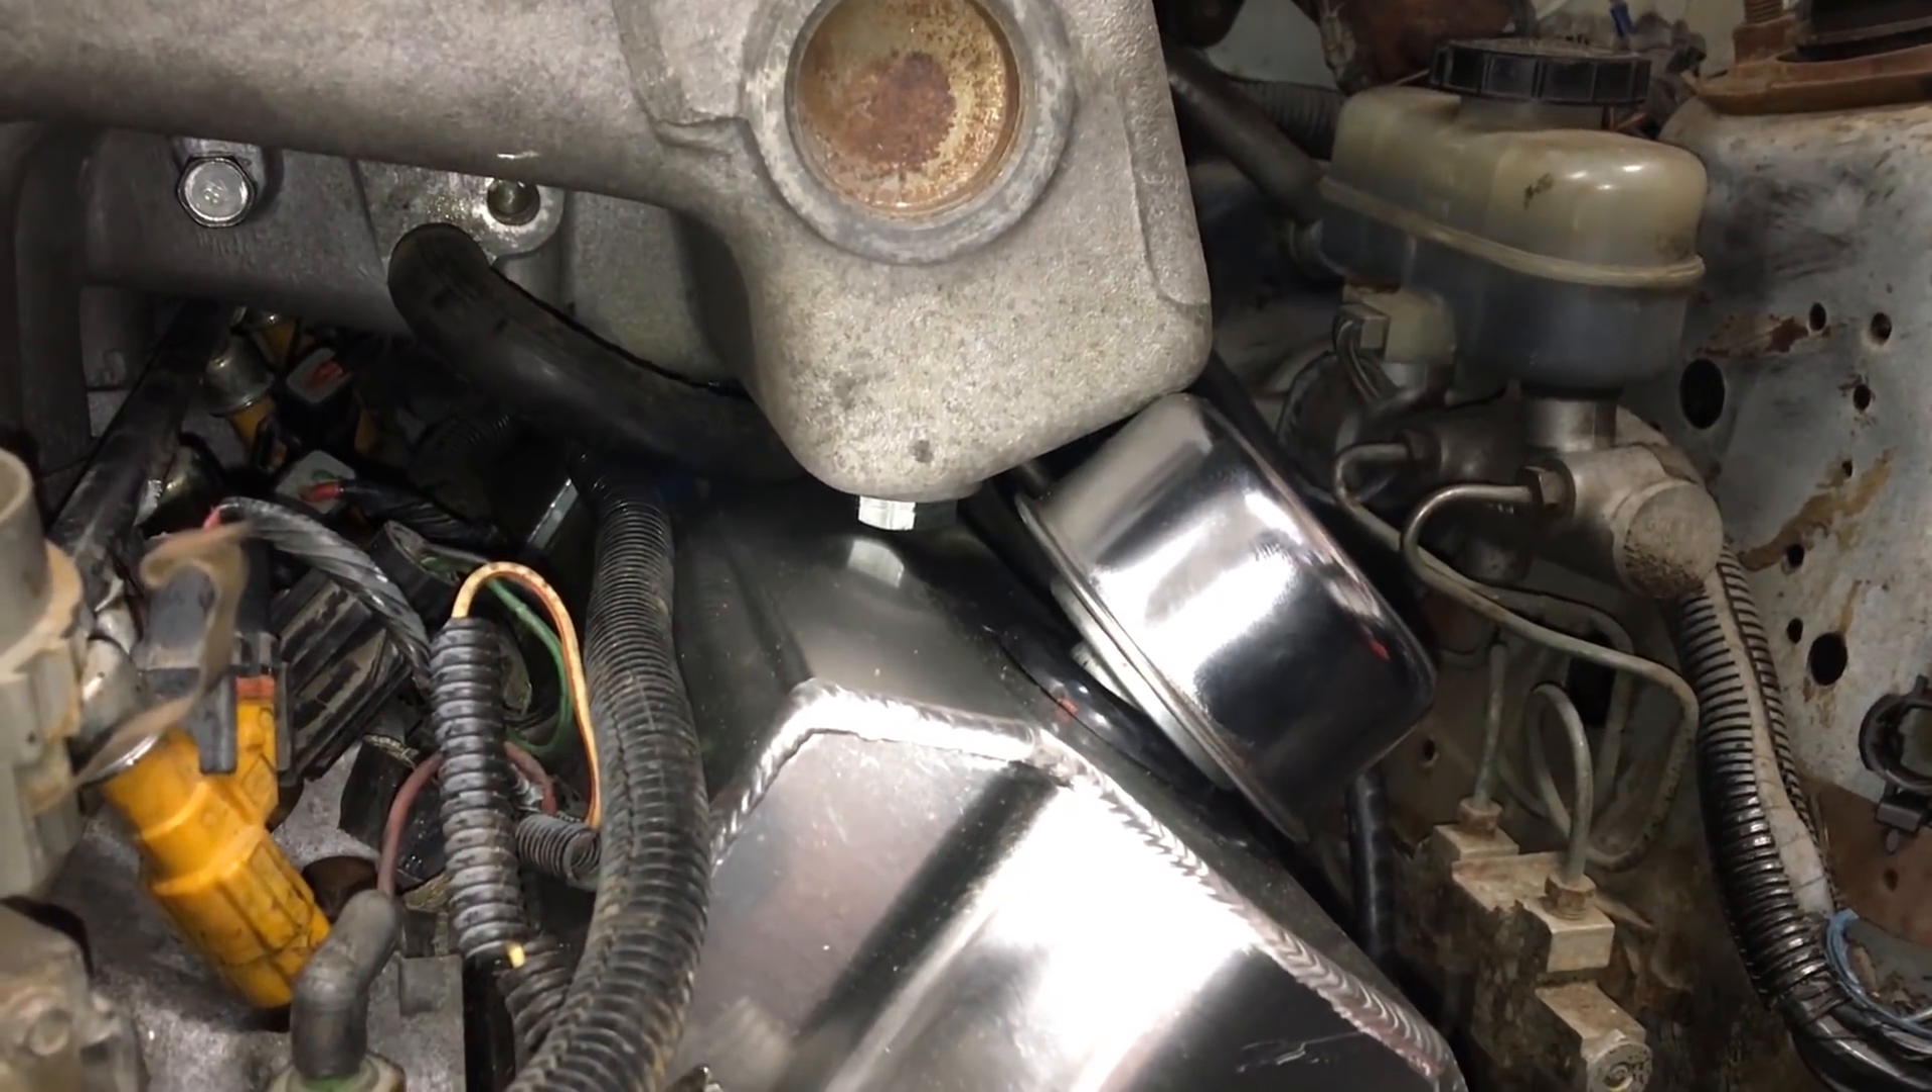You can see the breather hits my intake.